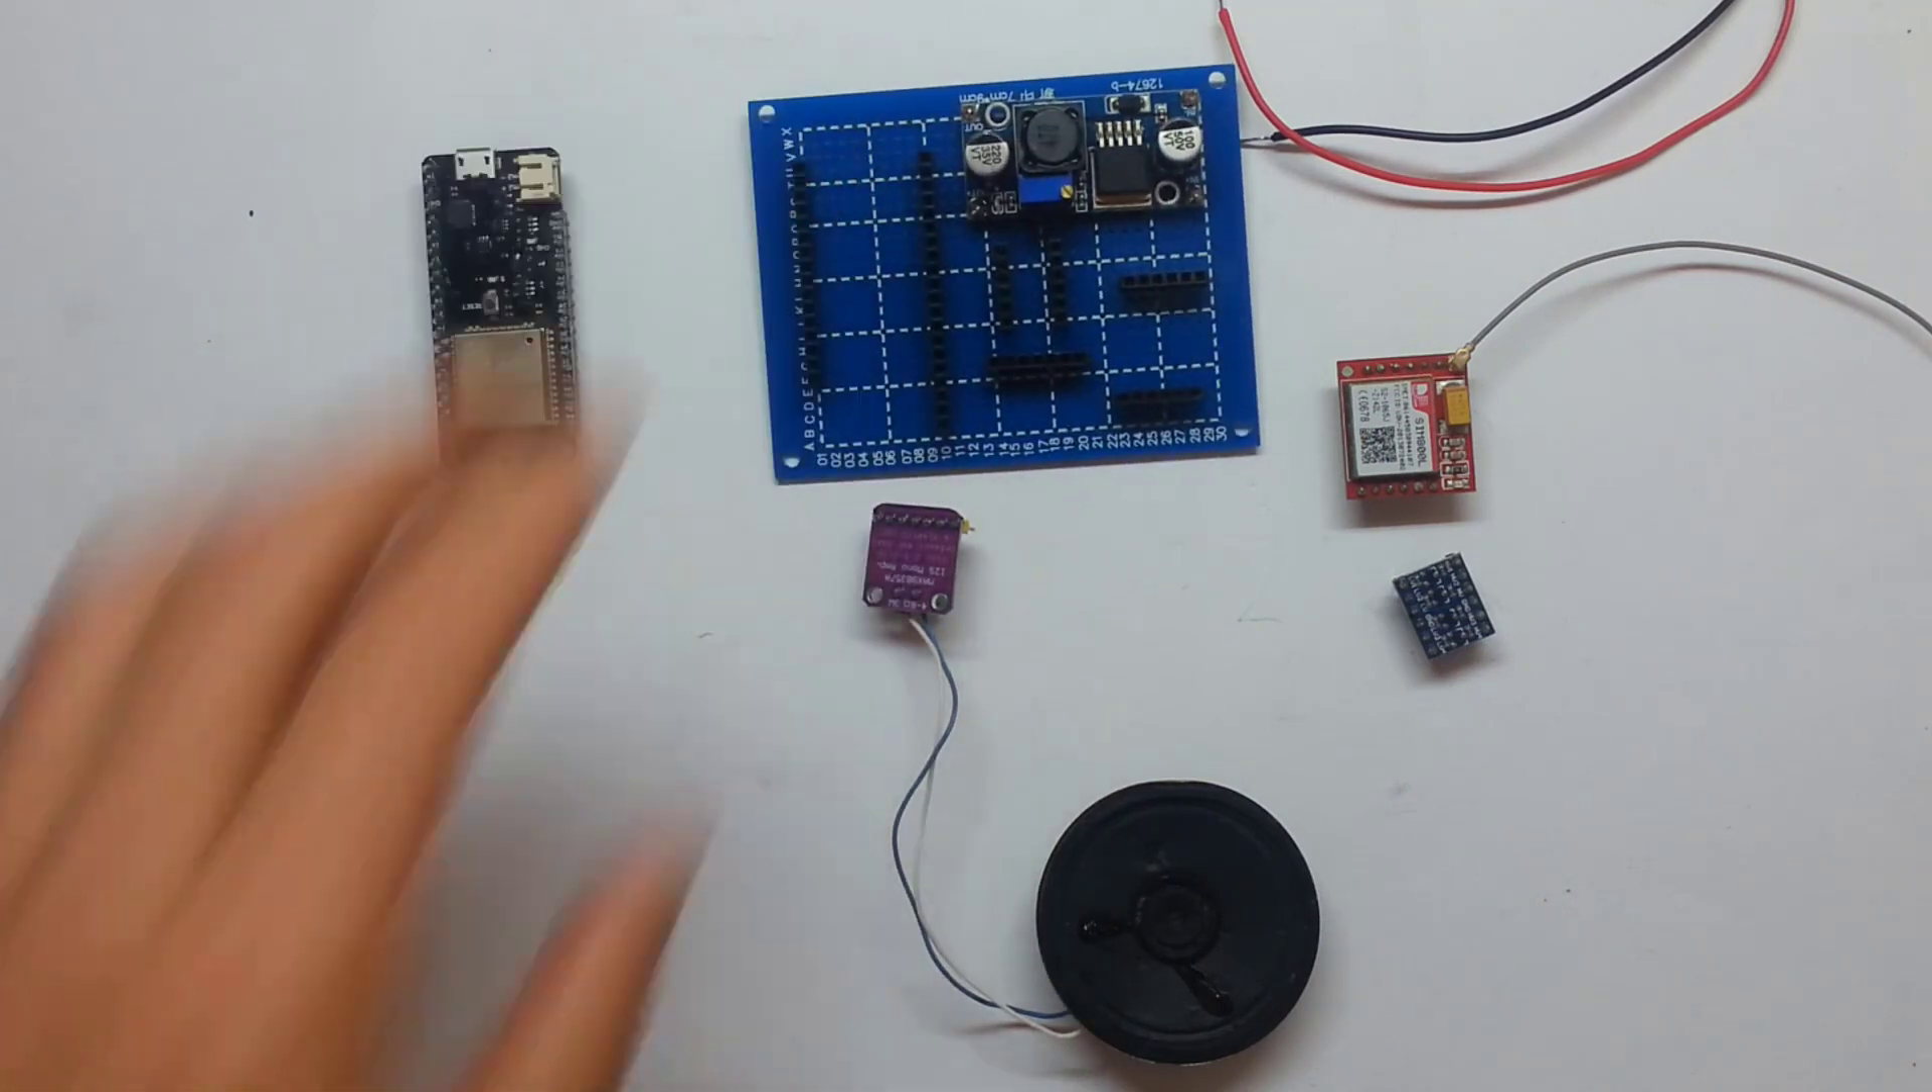All the sockets are in place and the step down is soldered directly to the PCB.